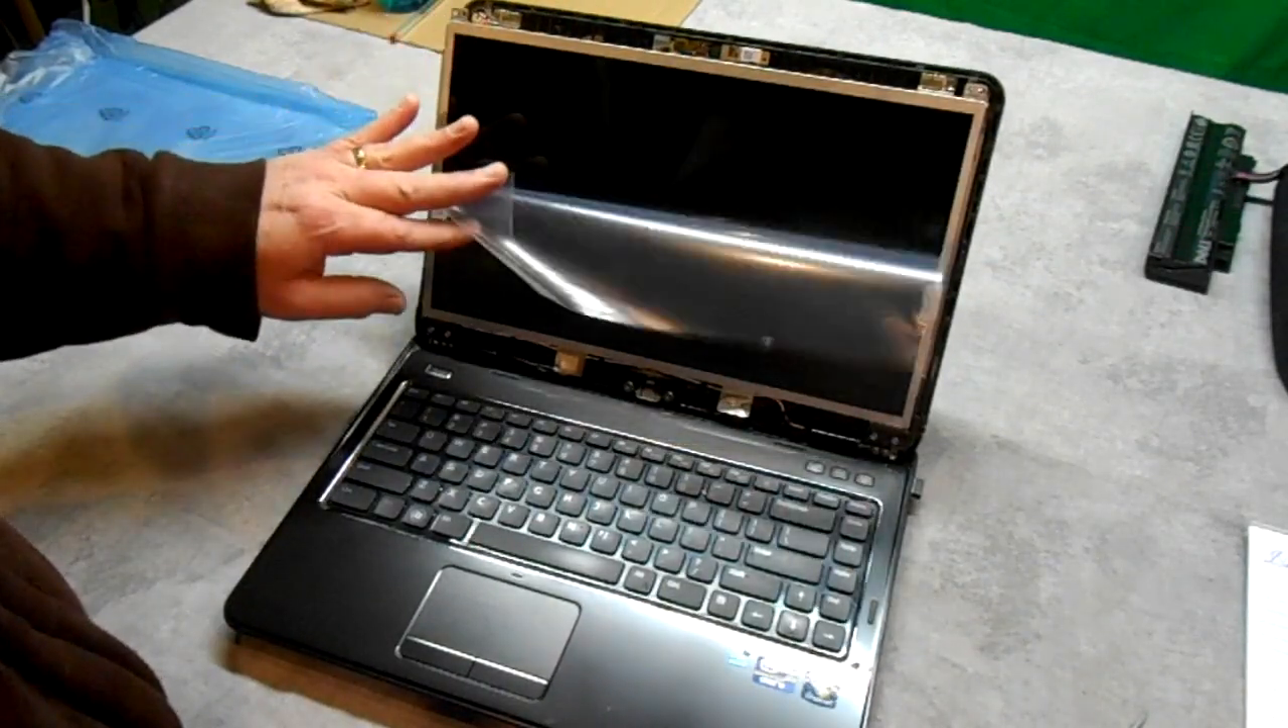I've left the protective plastic on to the last second right before I put my frame back on.